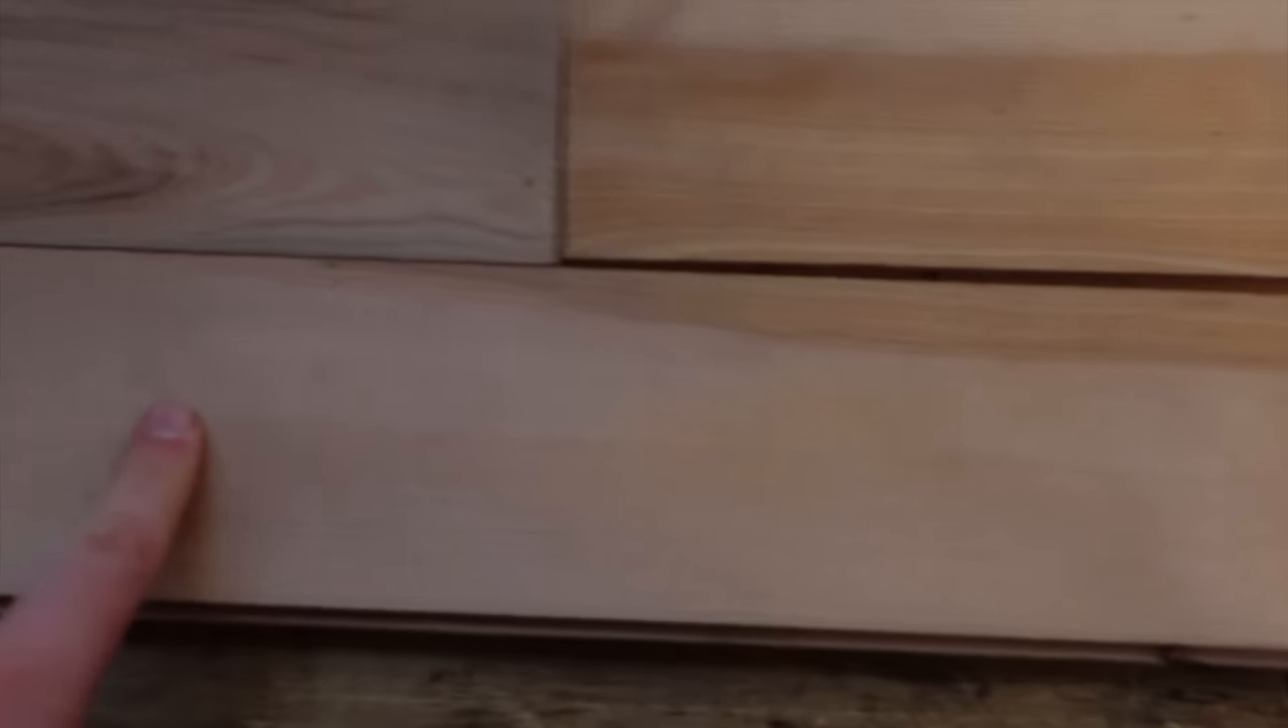But we've come to this little section here you can see a pretty big gap starting here and it needs to be set right up against it really.